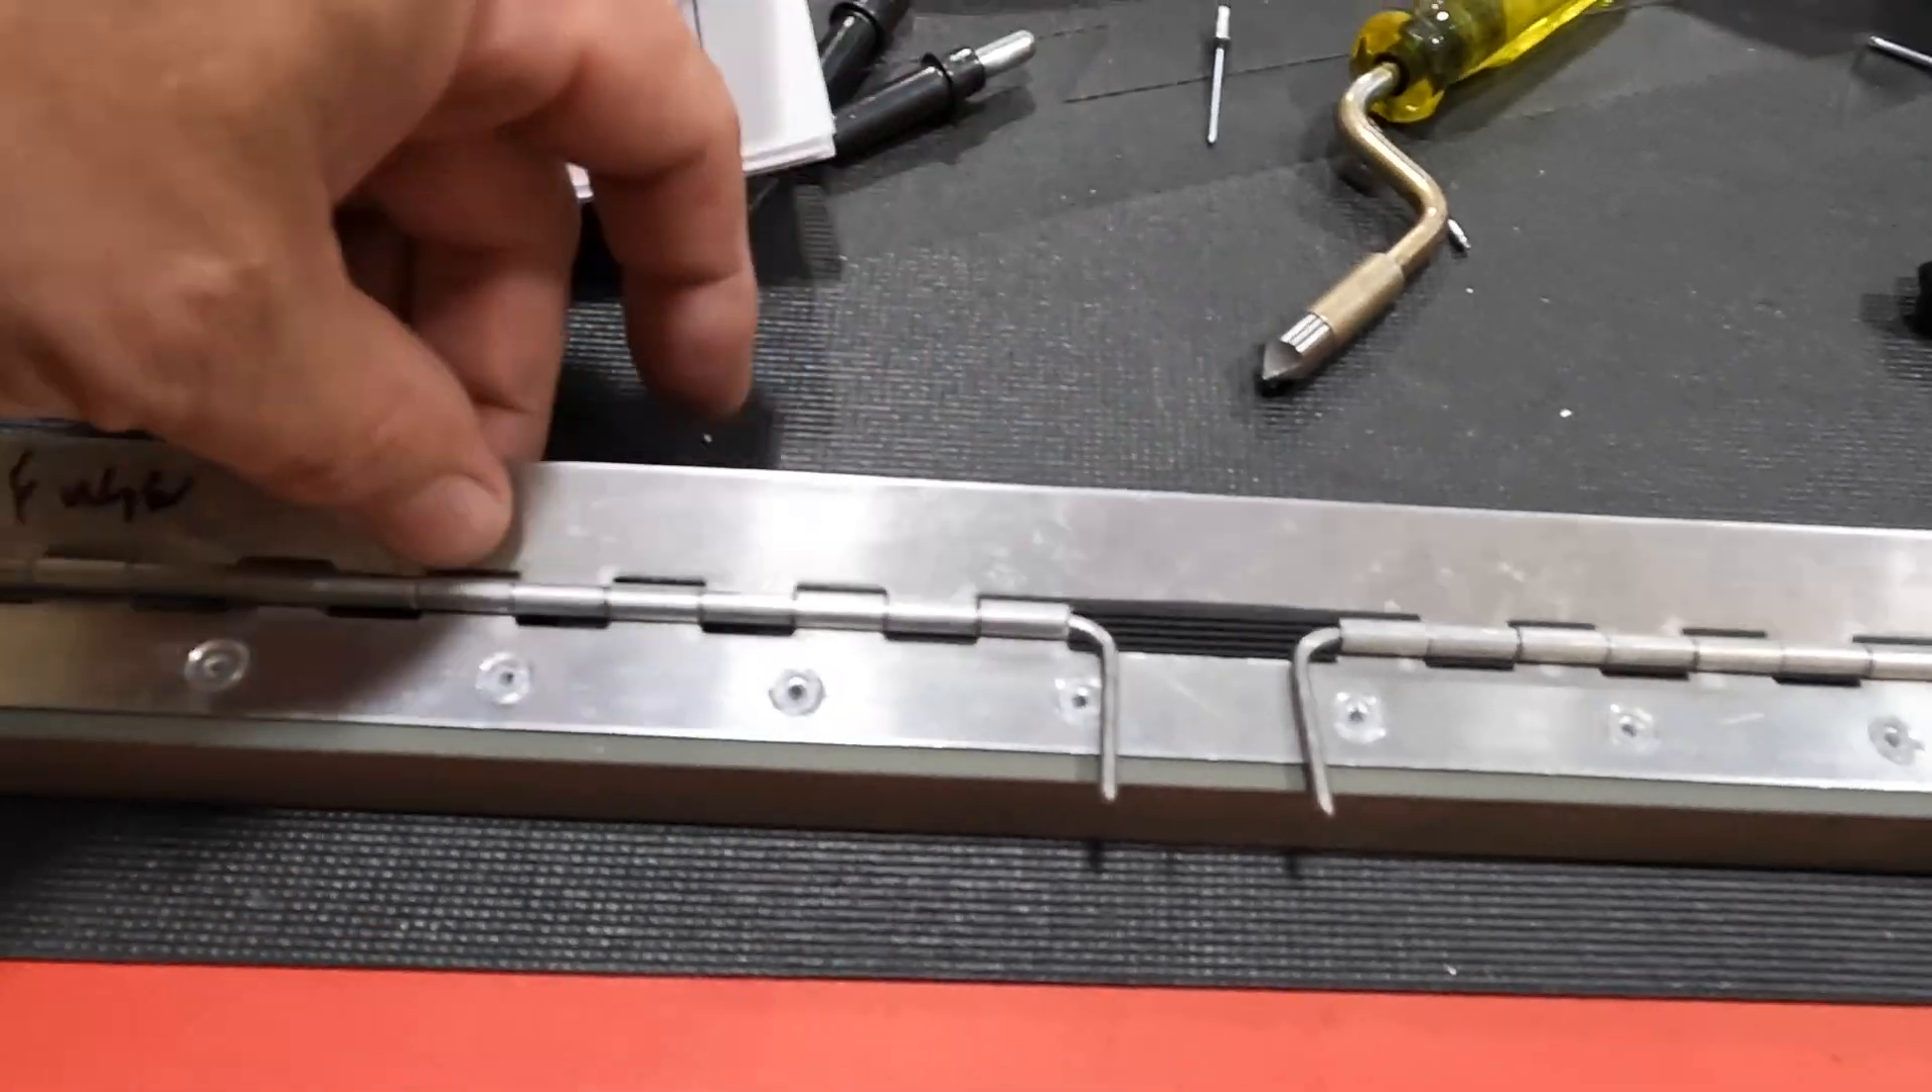And there is the final product guys. All the rivets are countersunk. Everything's in. We've got our hinges in there.